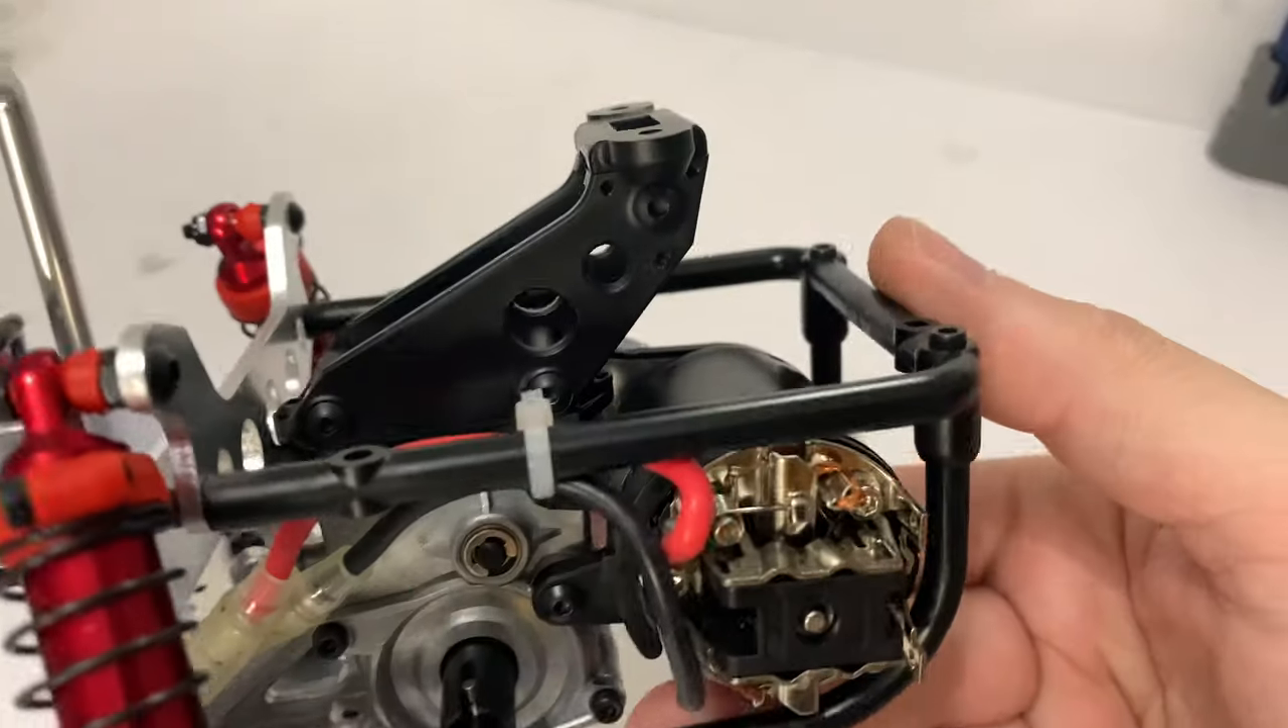Right, that's the wing mount on.